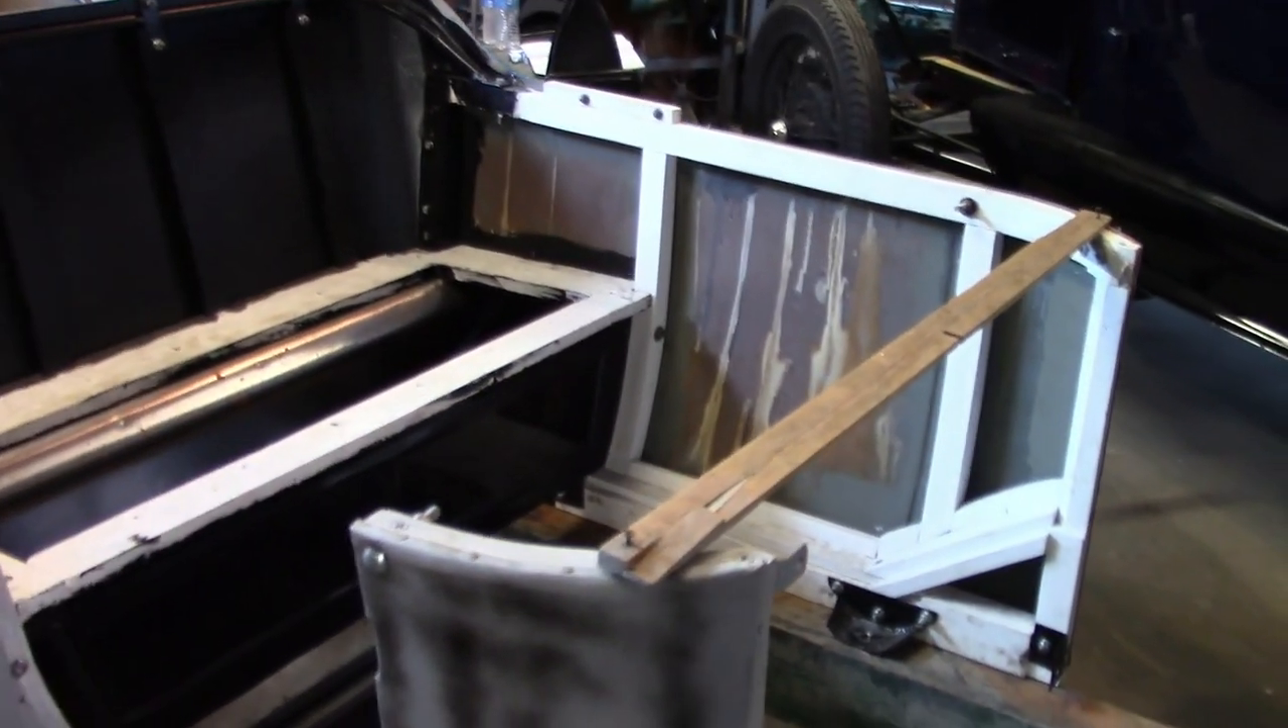Another thing I'll point out, which I figured out a while ago, I just never got around to mentioning it, is I got this piece of wood between the cowl panels.